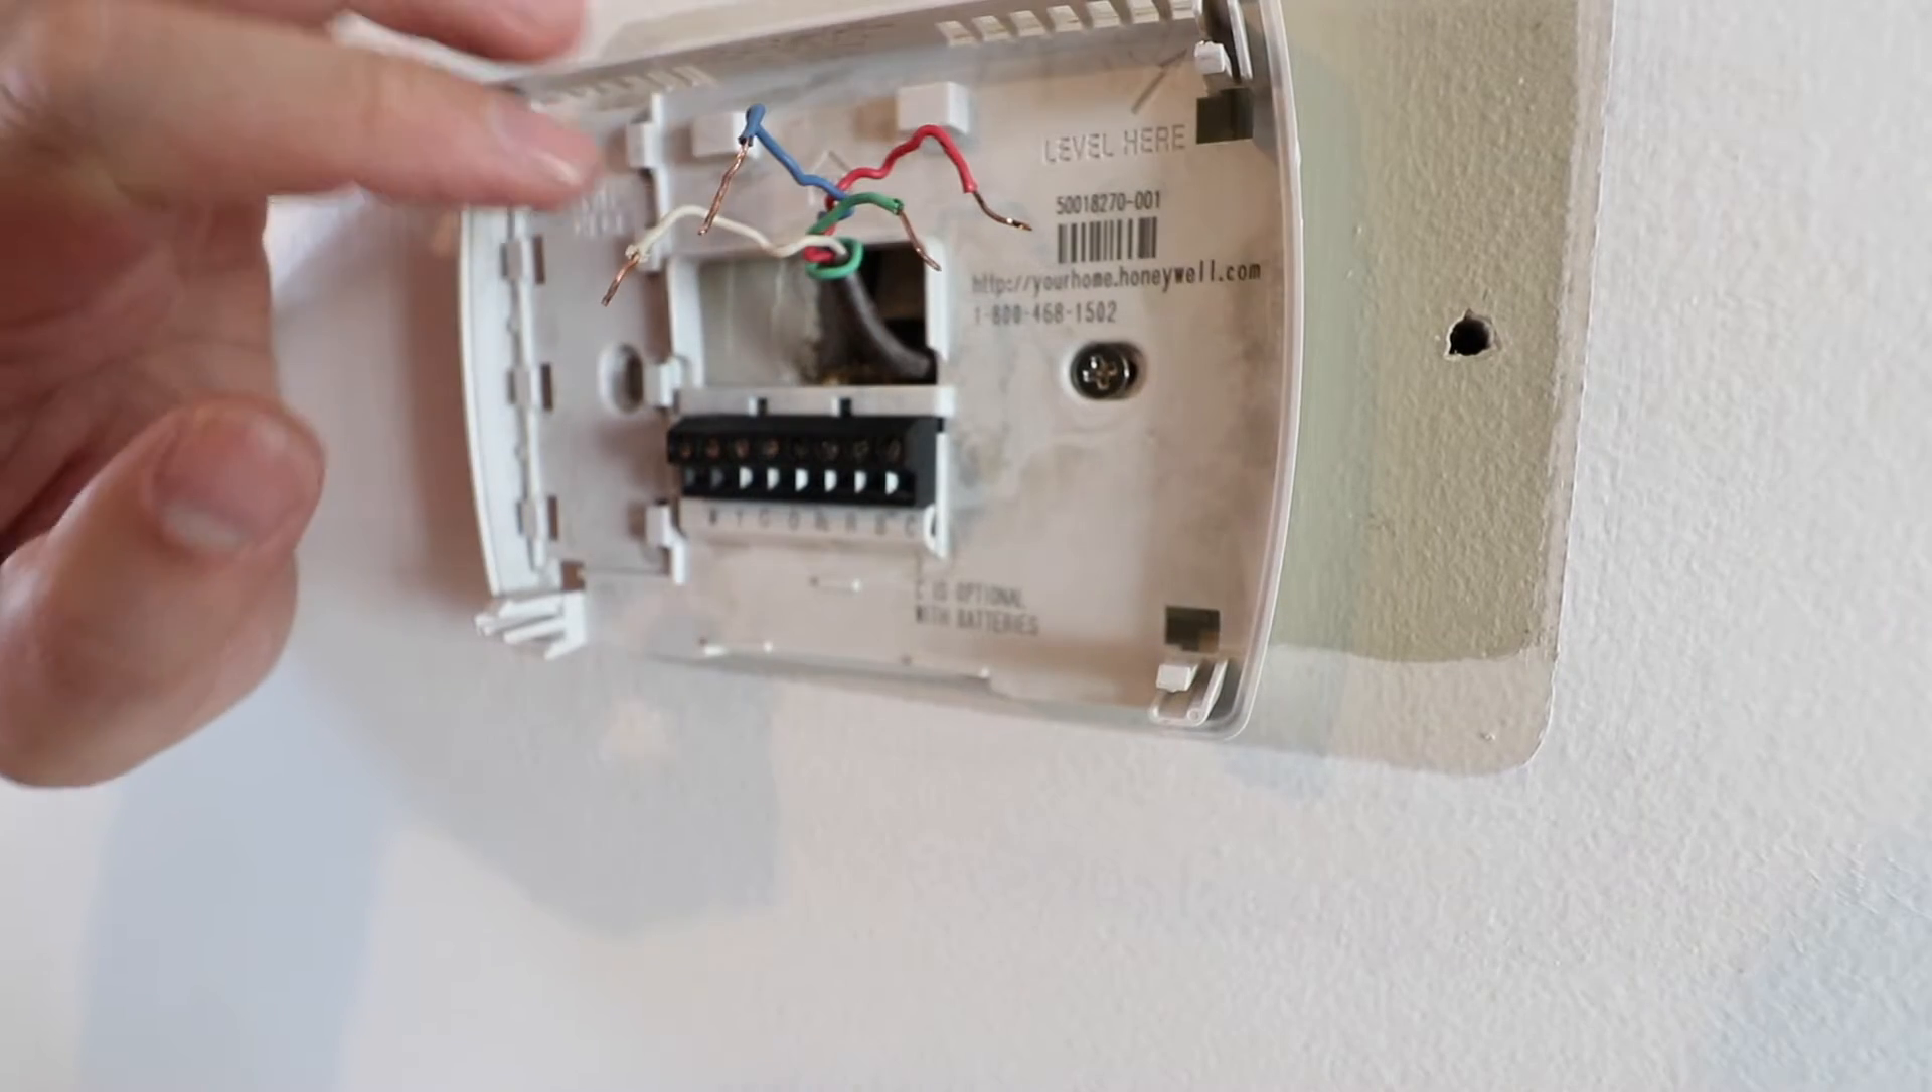All right we have all the wires removed from the existing thermostat now we just need to remove it from the wall with these screws that hold it onto the wall.